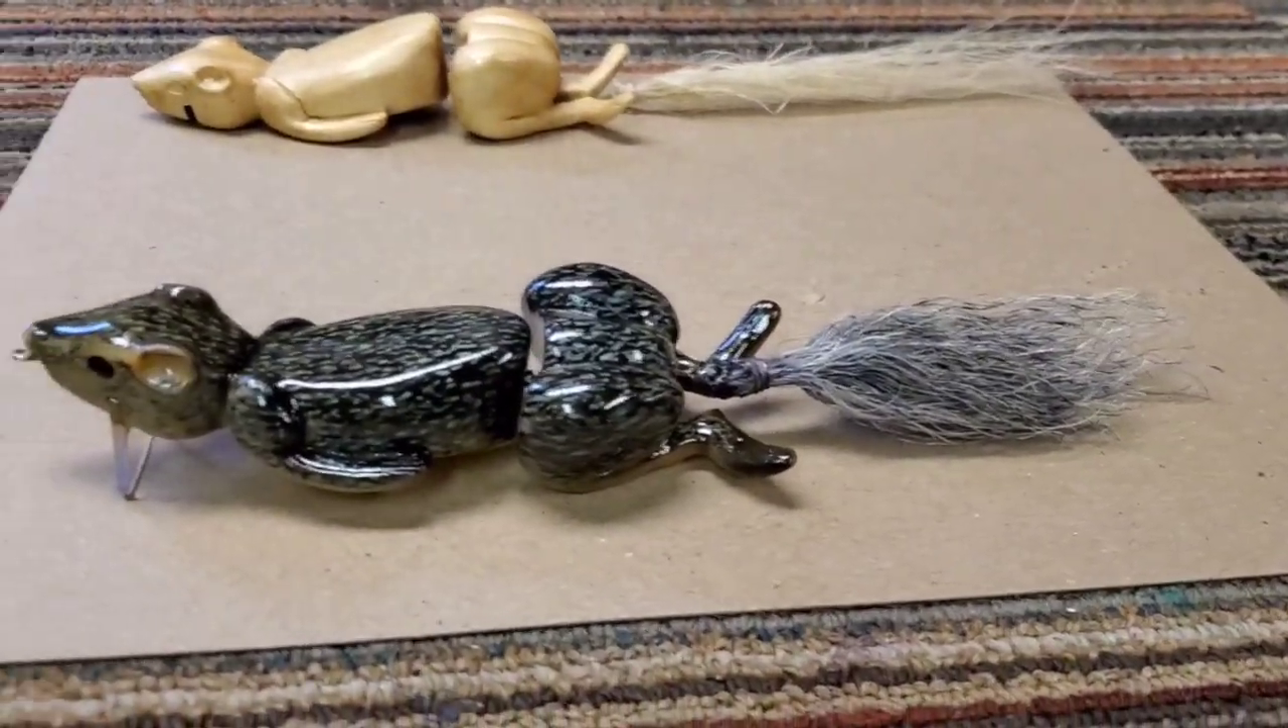That's the pretty much finished bait so we've got the tail I got to put some hooks on it still.